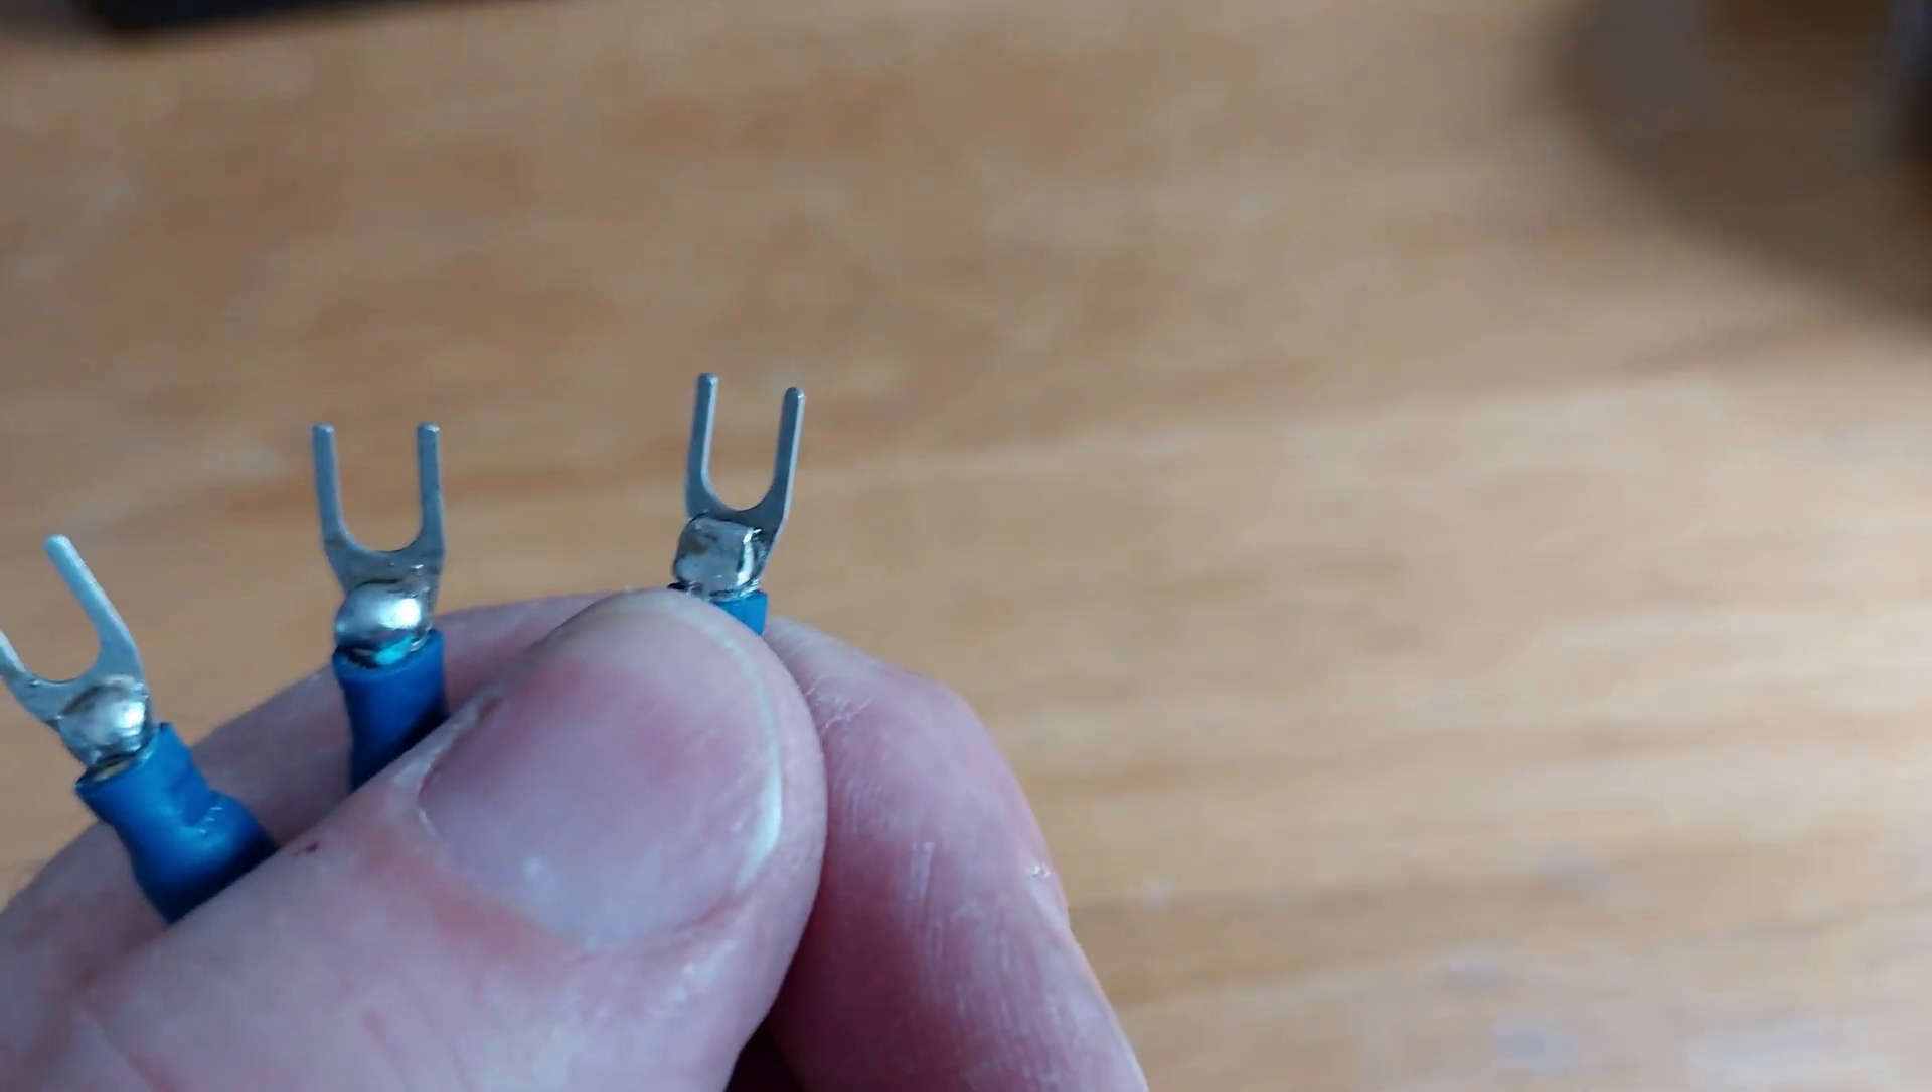I've made these connections off with some fork spade connectors that I've crimped but also pulled the insulation sleeves back so that I could solder the connections in as well.